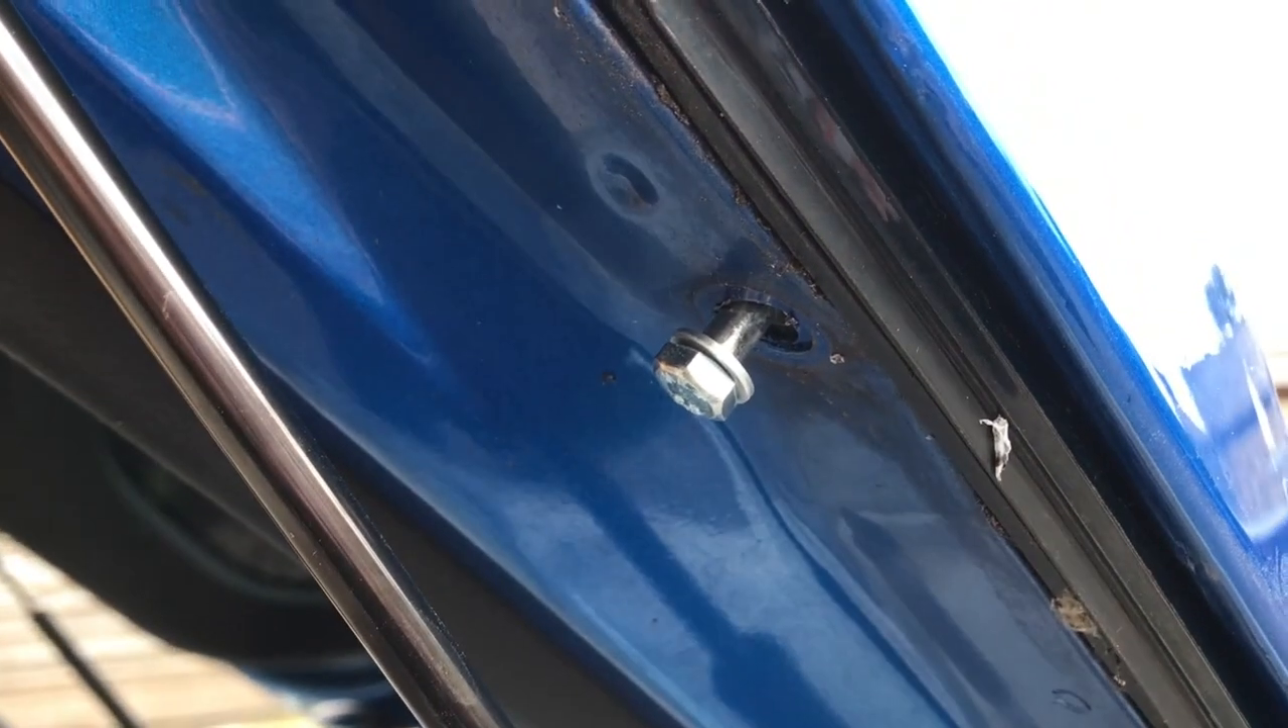Now the bolts are not fully tightened at this stage.